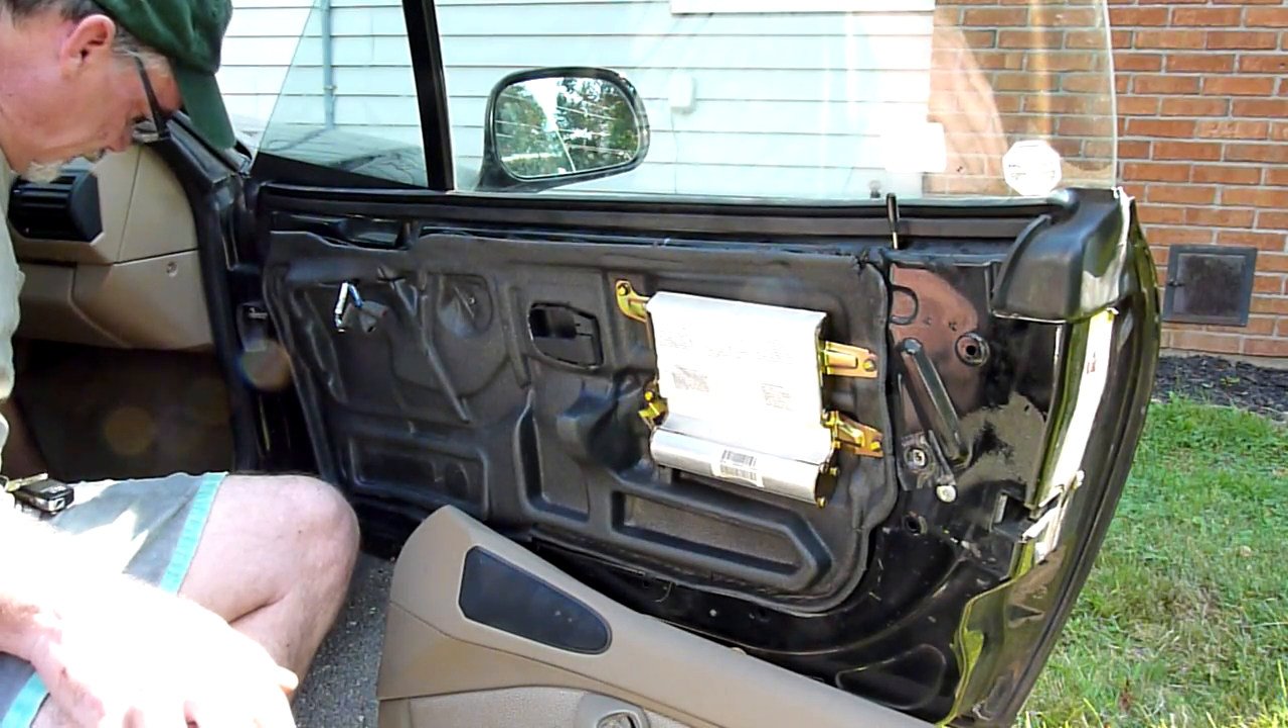What we have left to do today is put the door panel back on.